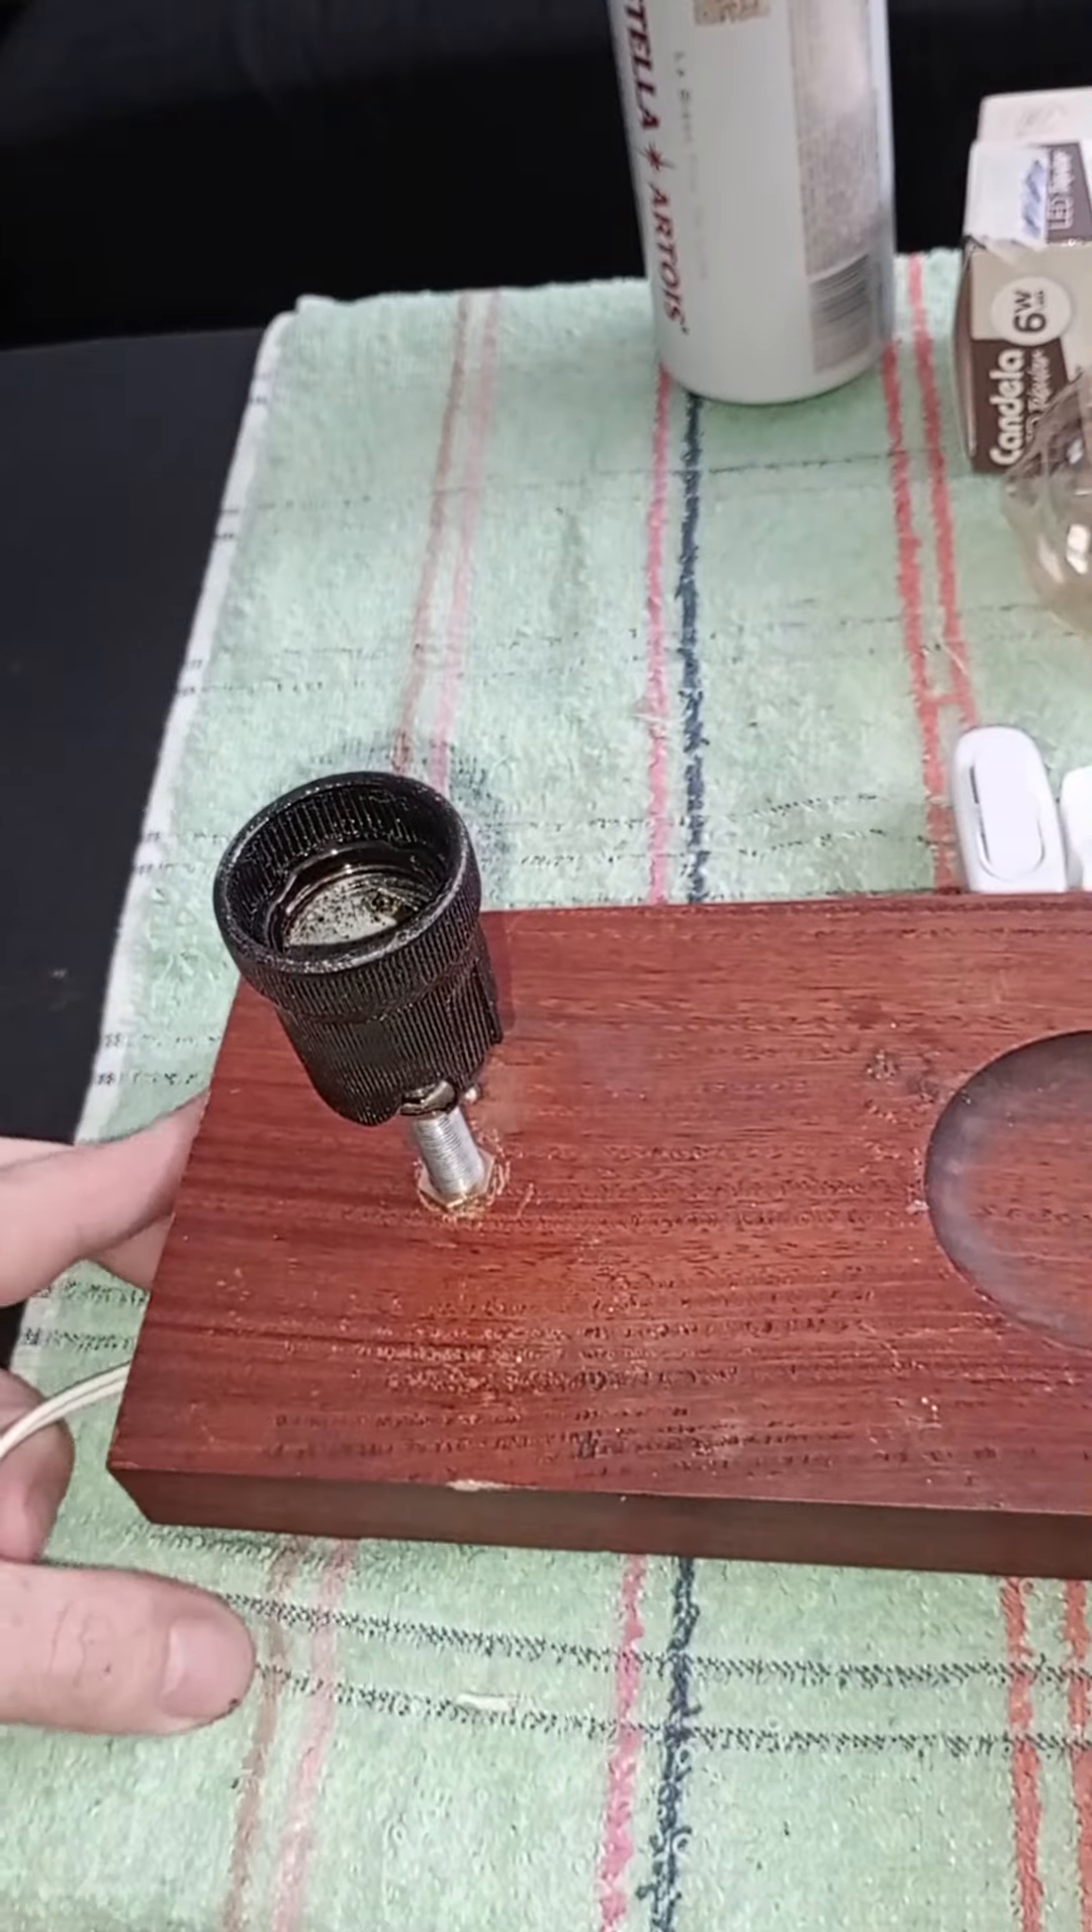Ahí ya quedó. Como ven. El portafoco ya quedó puesto.